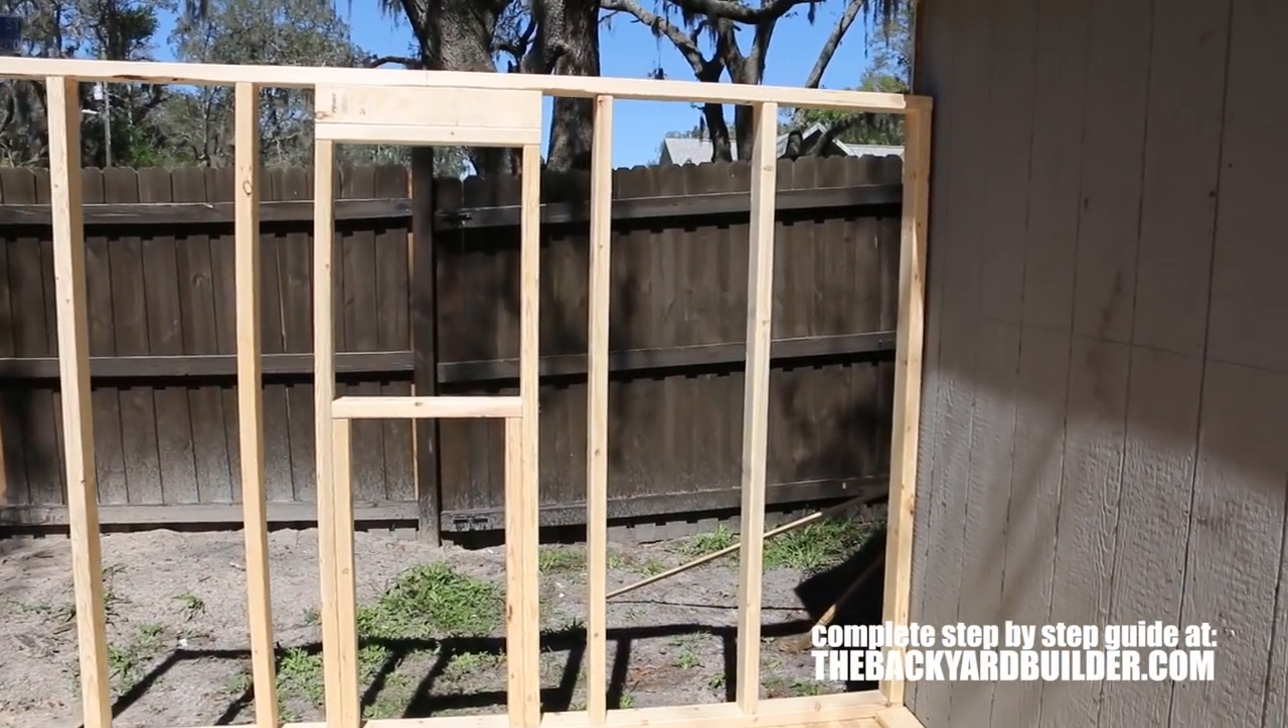So the first wall is up framed.